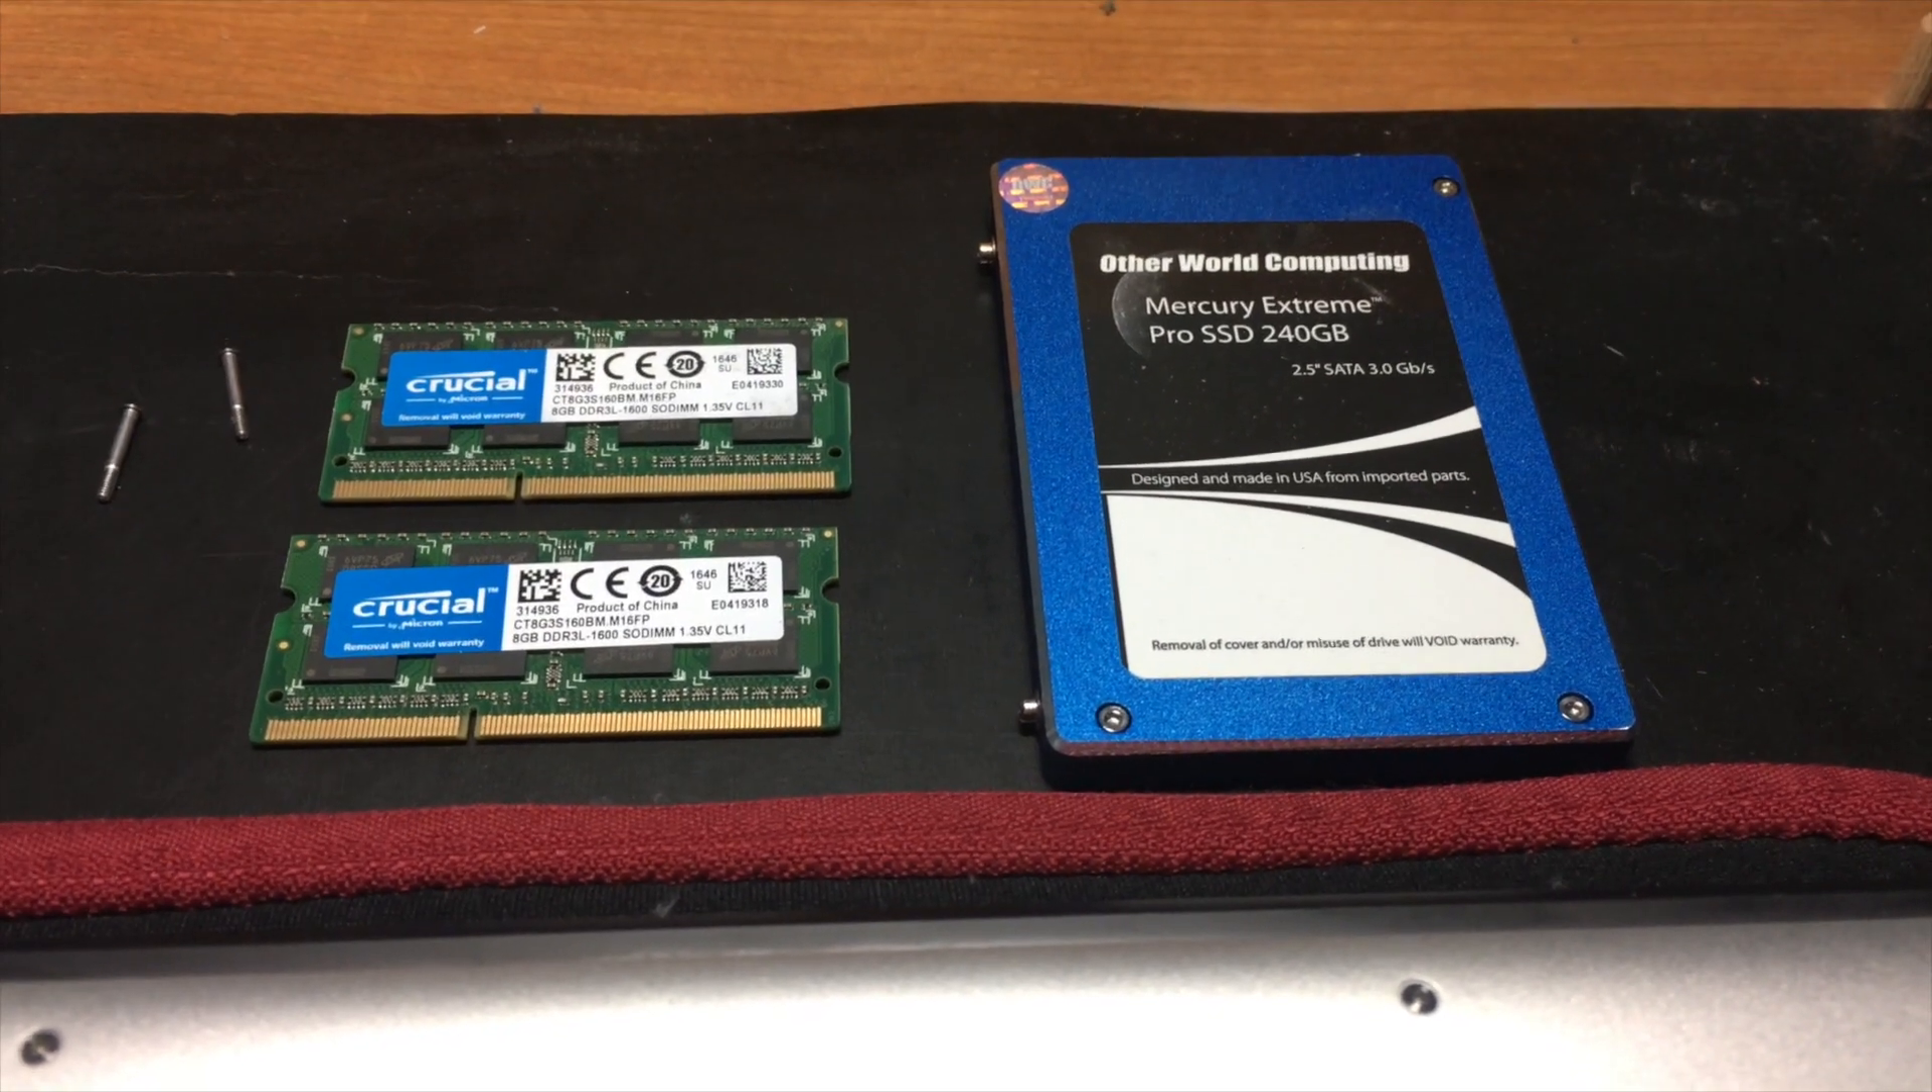So as you can see here, I have removed the SSD and the RAM from the 2012 MacBook Pro.